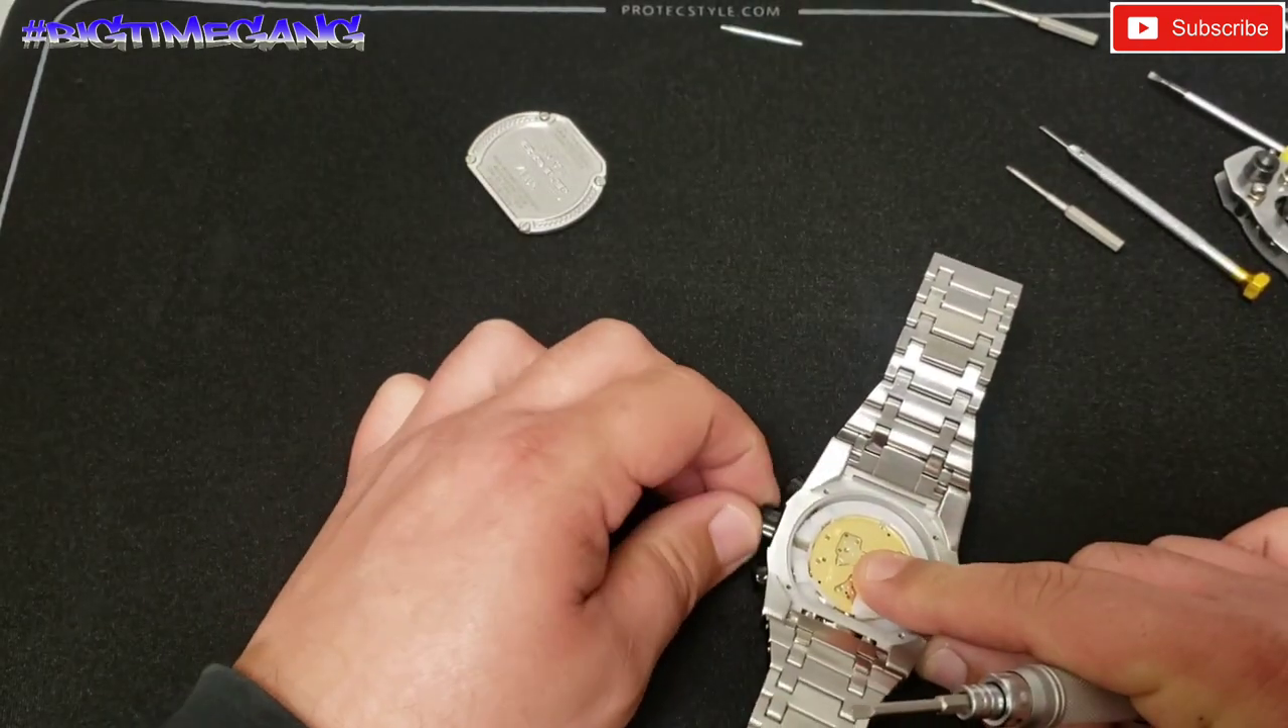Case back is off I left the screws in it.